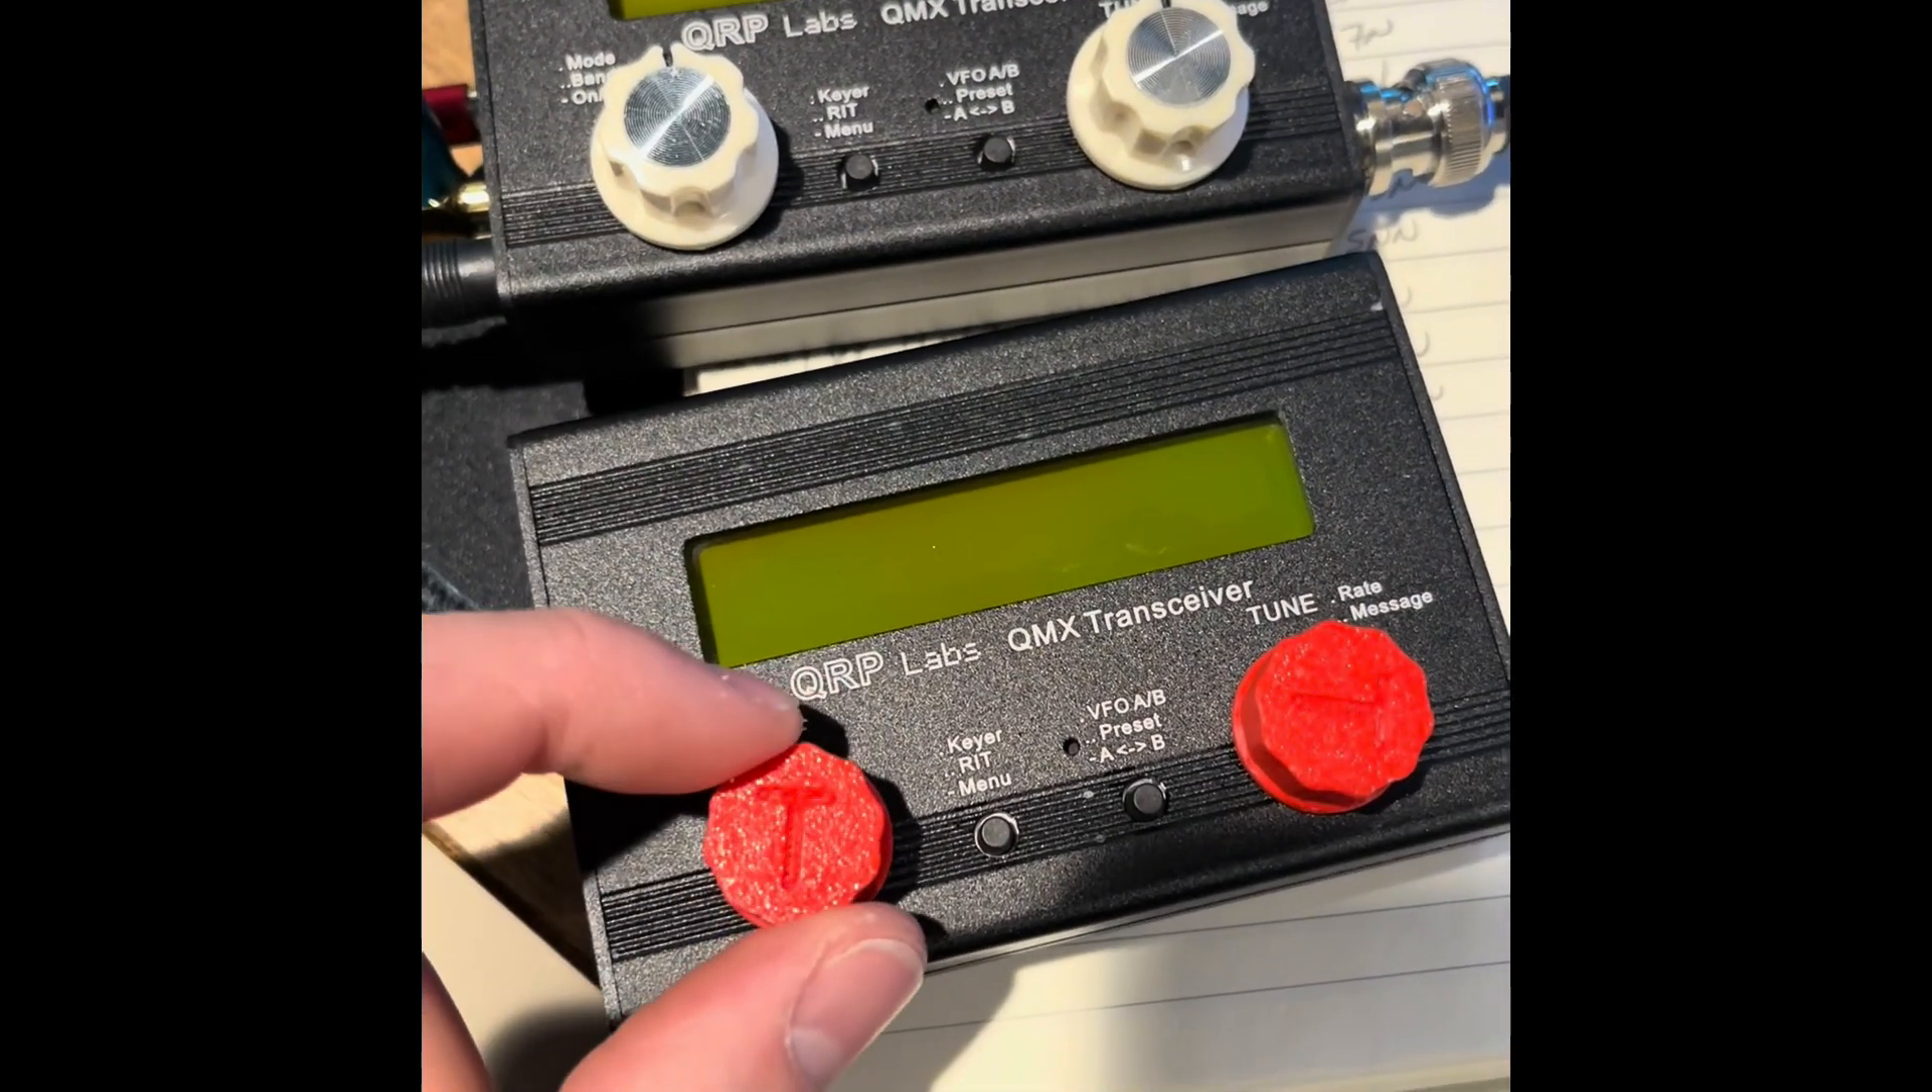Got the mid band QMX all assembled in the enclosure. I got some different color knobs.